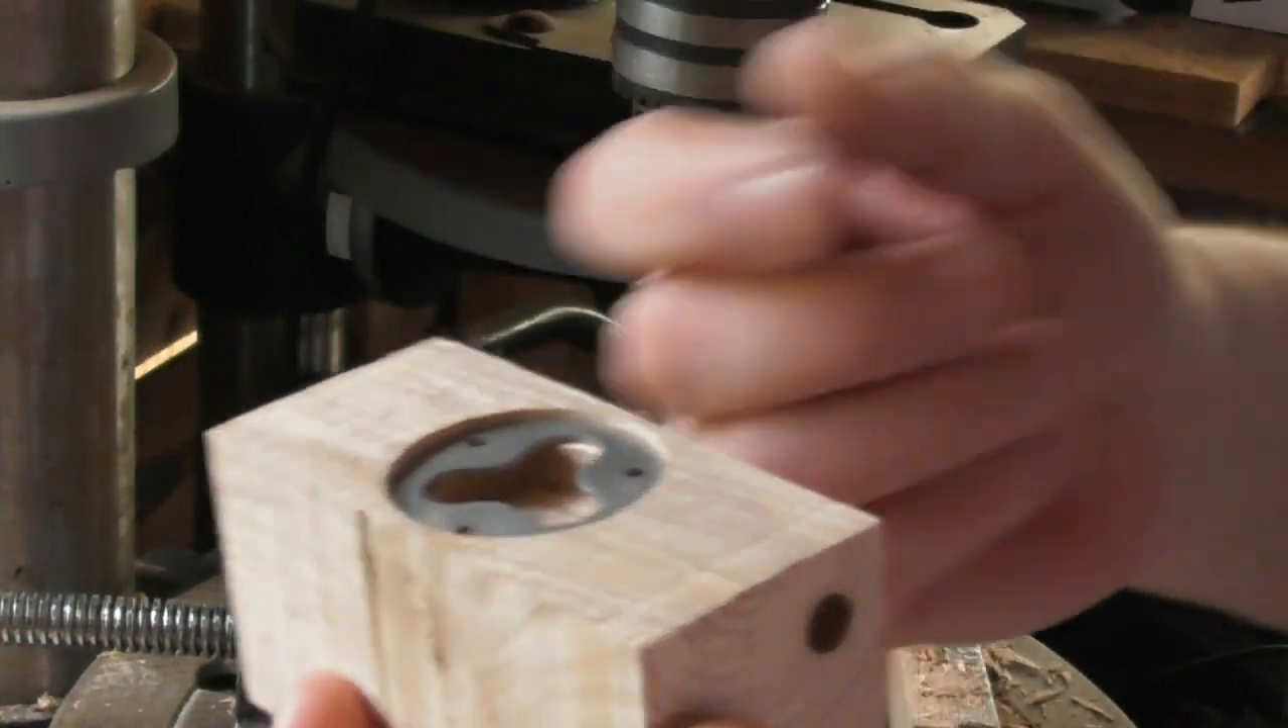So we can now pop that in there and you will see essentially what we've made is a bottle and all we need to do now is just screw the three screws in there and that's it finished.